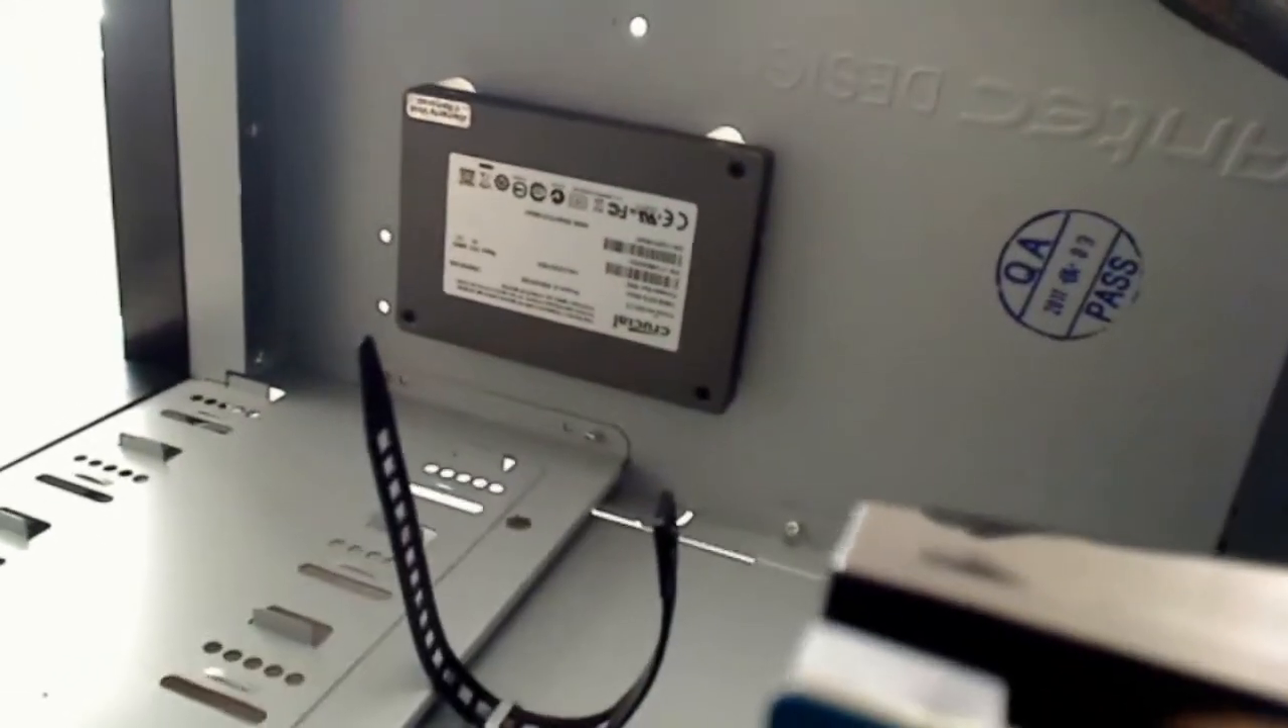You can see the actual mounted SSD on the bottom there.